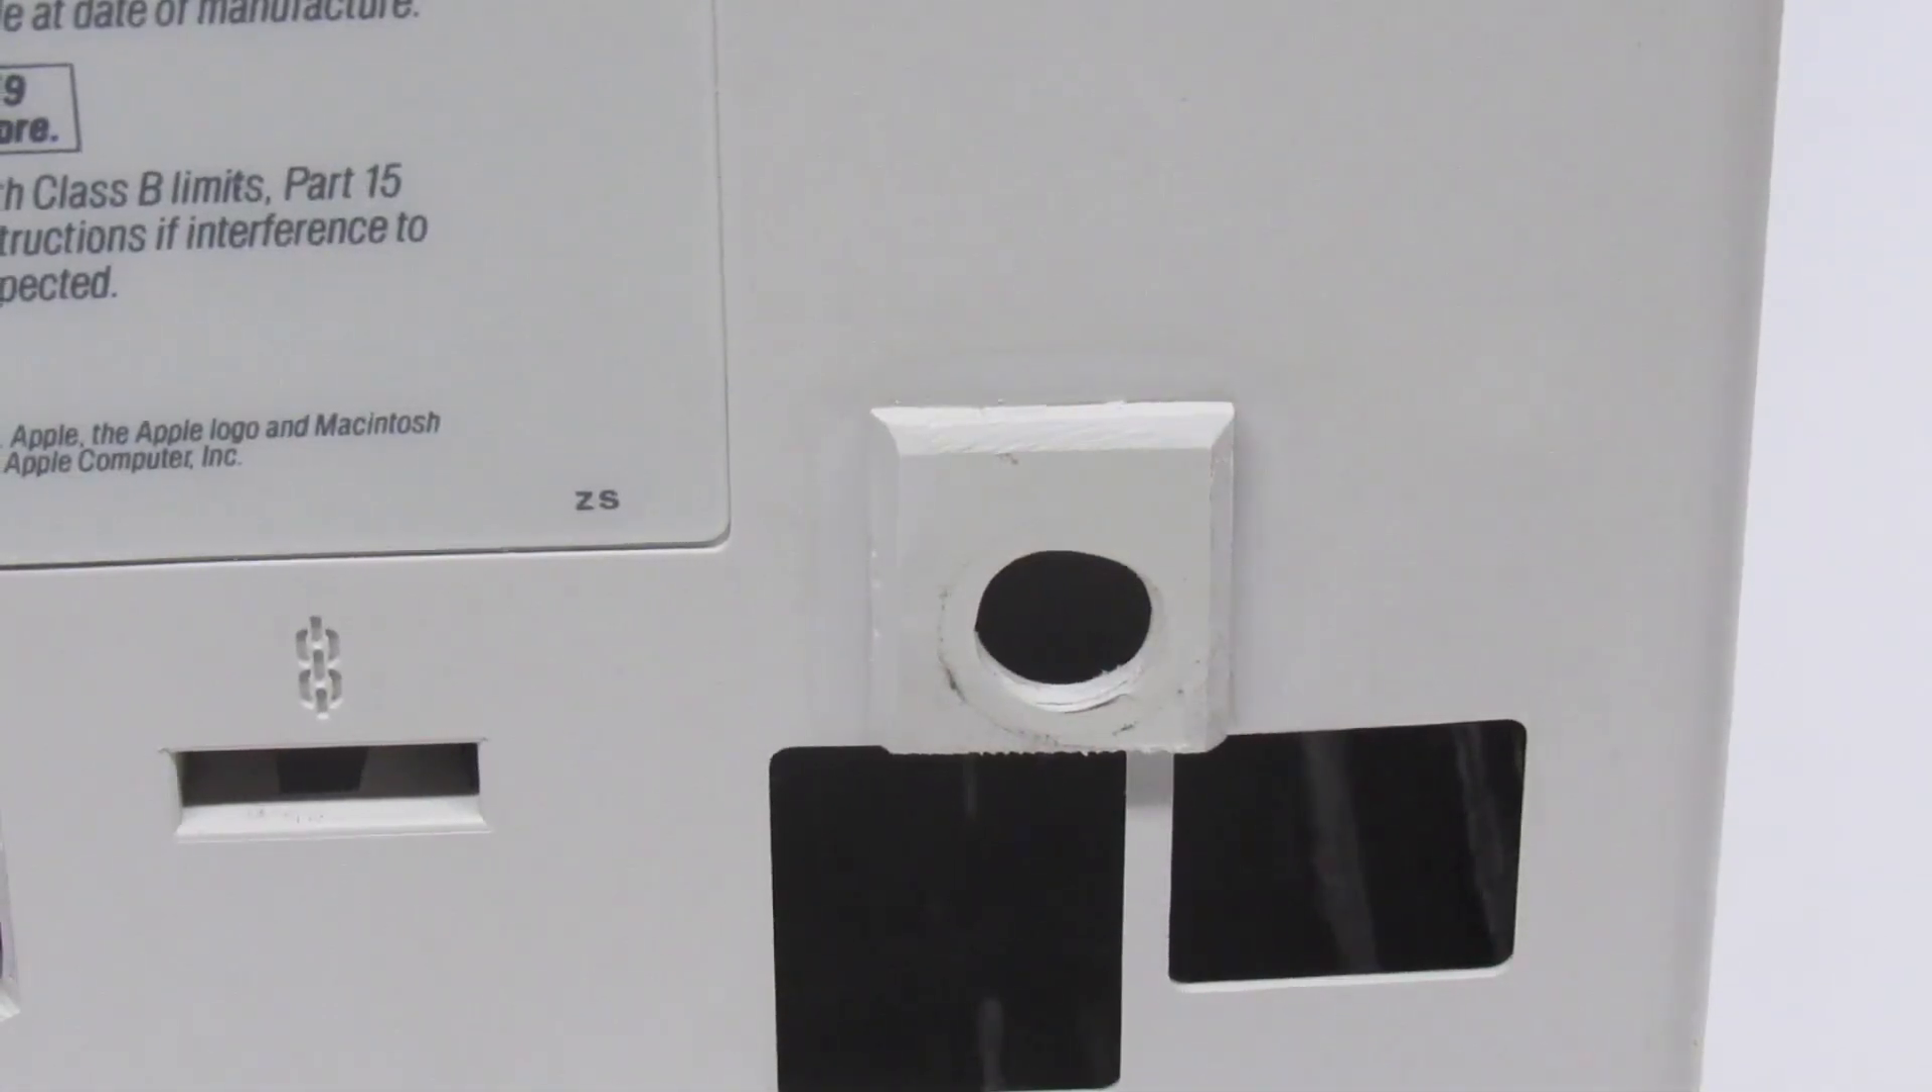So, now, I put this plate here because I didn't like all these threads sticking out the back.